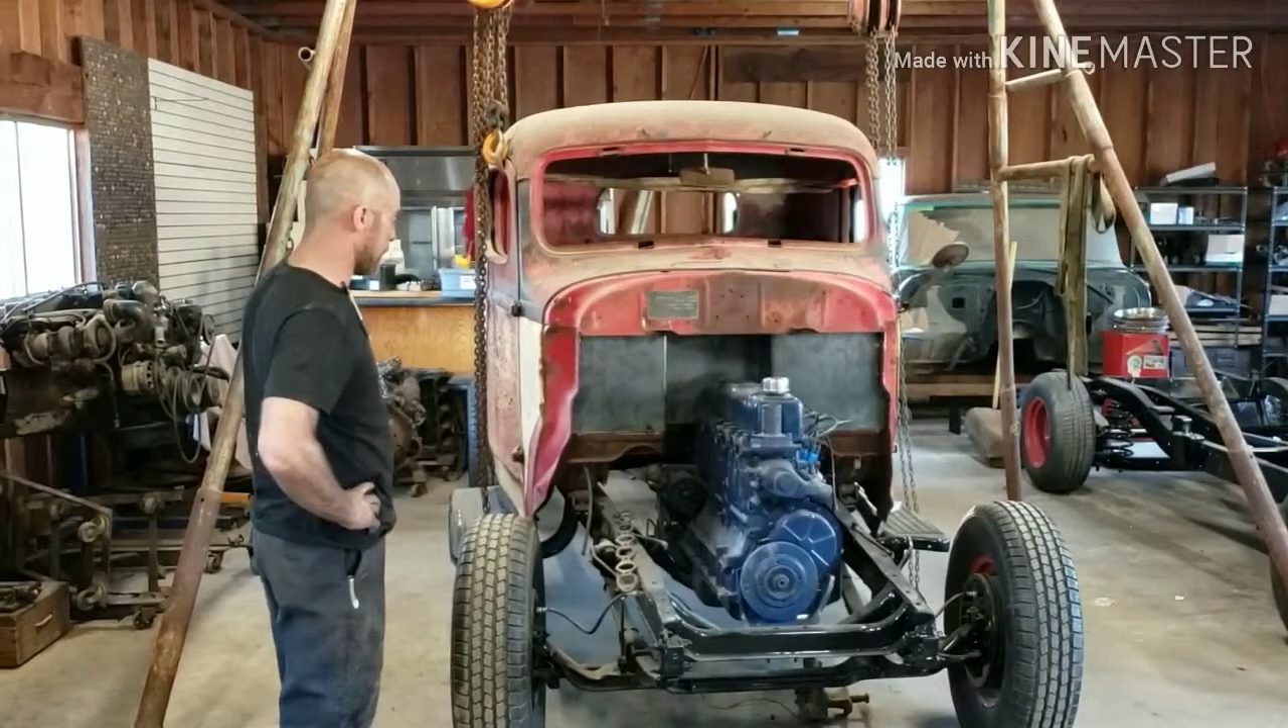All right, so we got the cab back on, our 46 here.